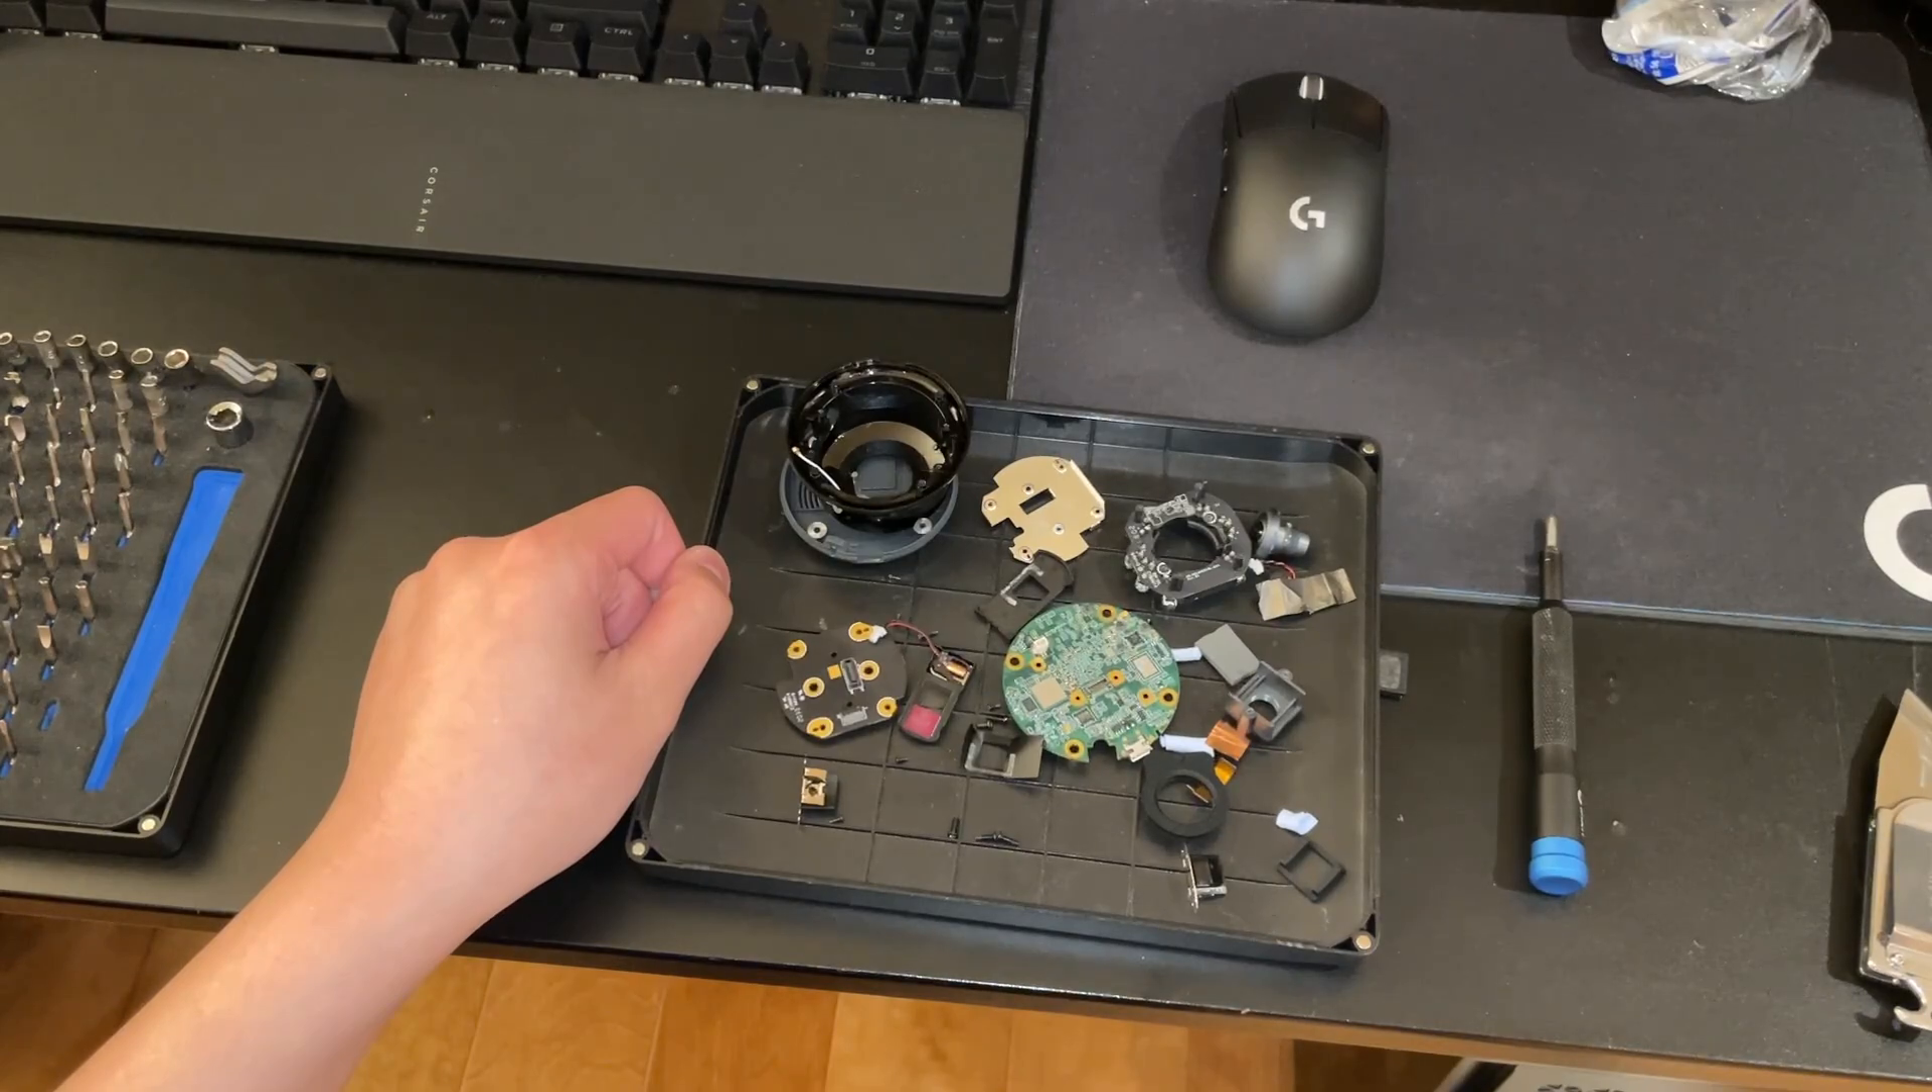So that's it complete tear down of the google nest cam i think first generation.